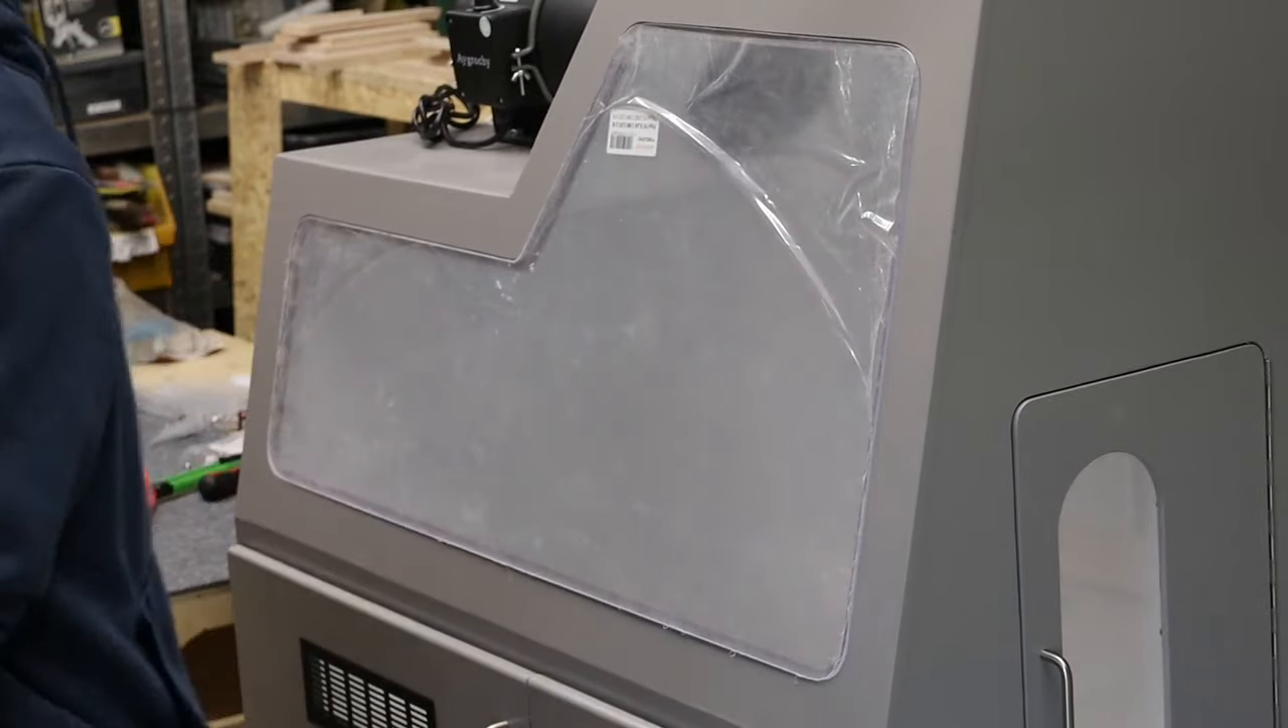After some carefully filing and sanding the plexiglass falls into place.